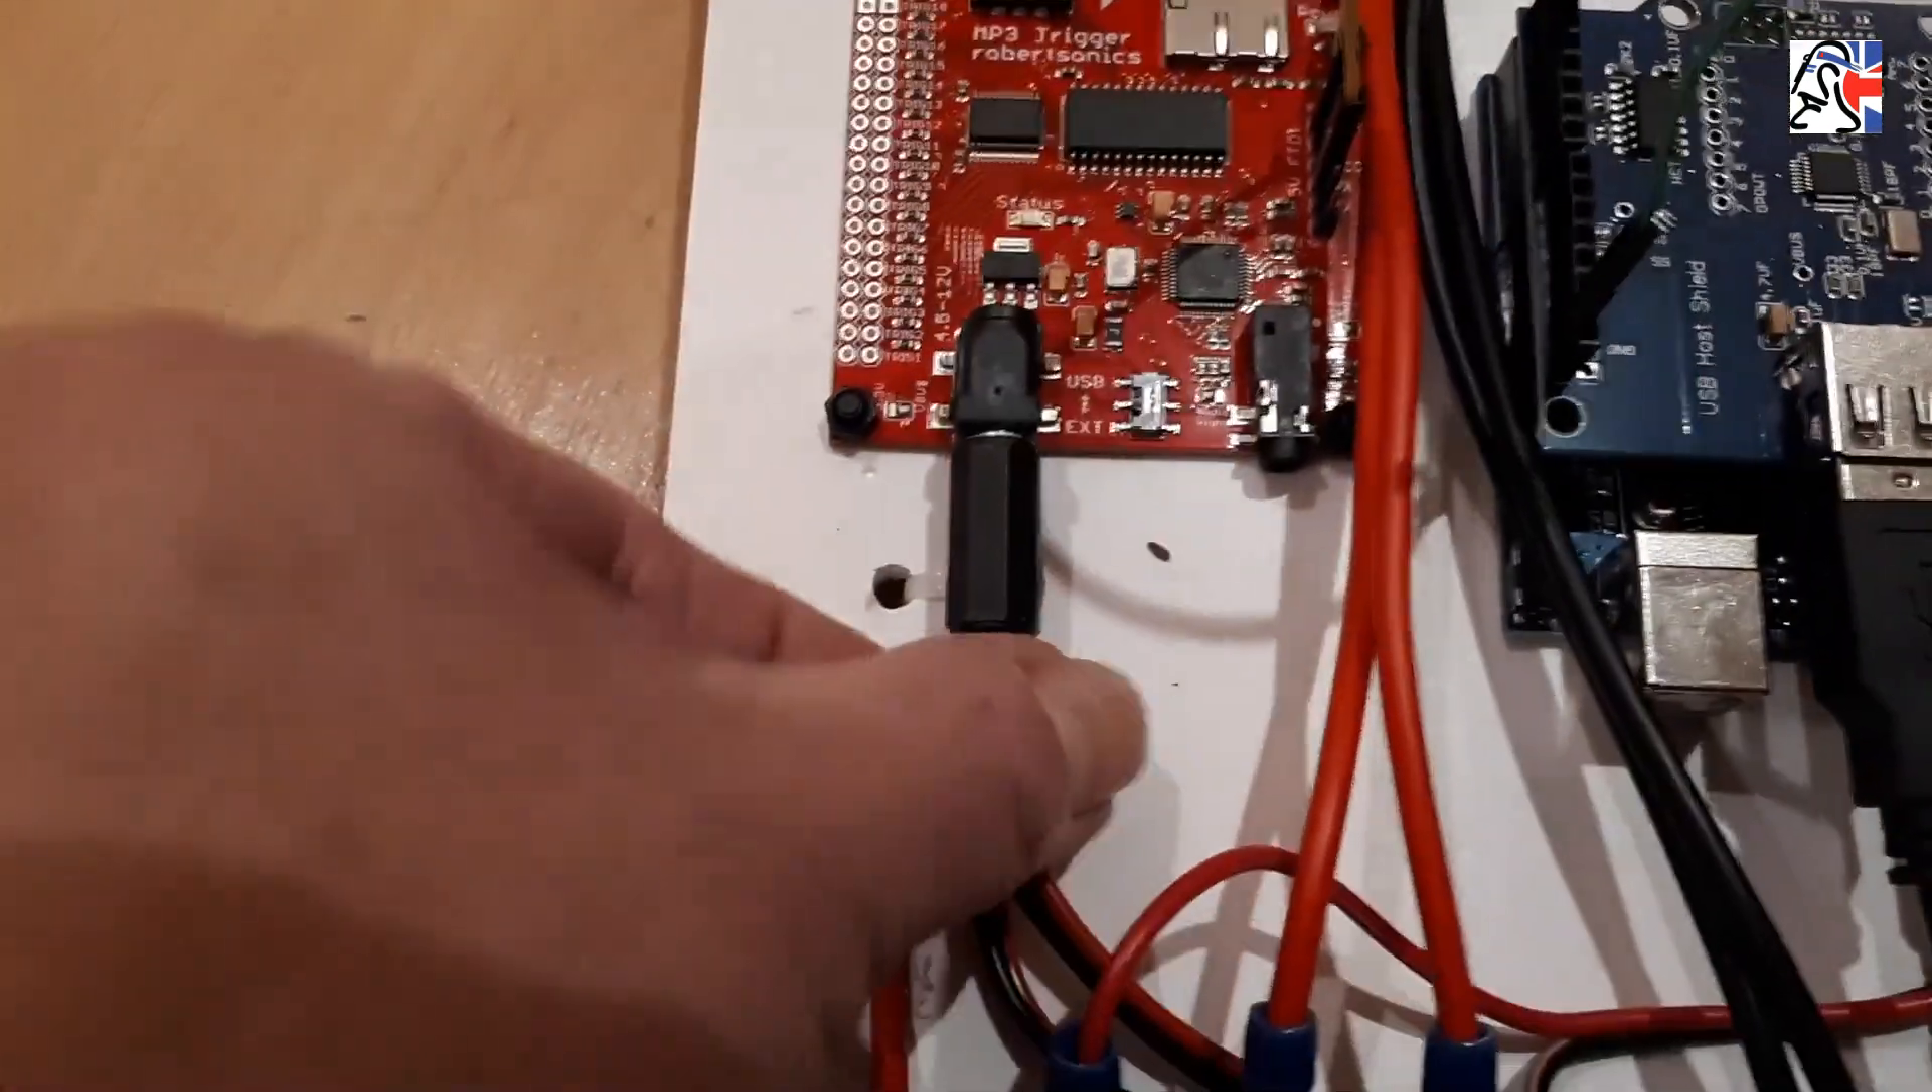We've got our 12 volt line going into the spark fun.